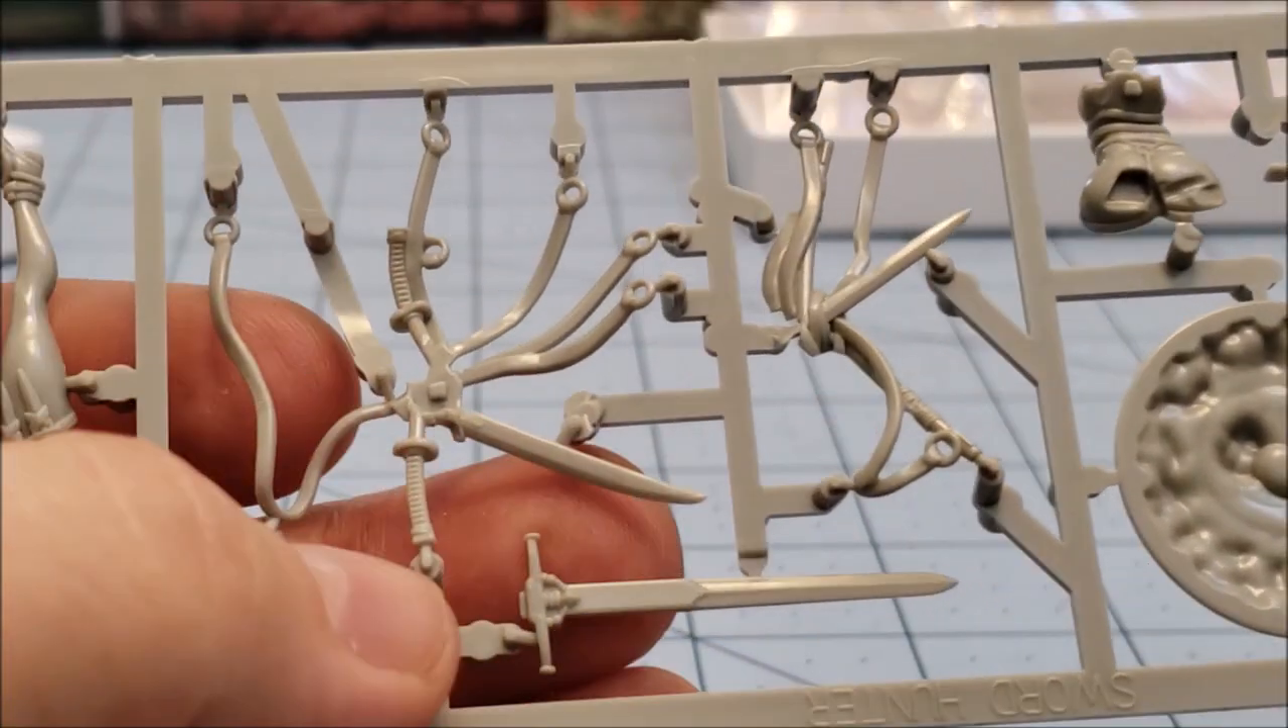The sword still needs to be built.